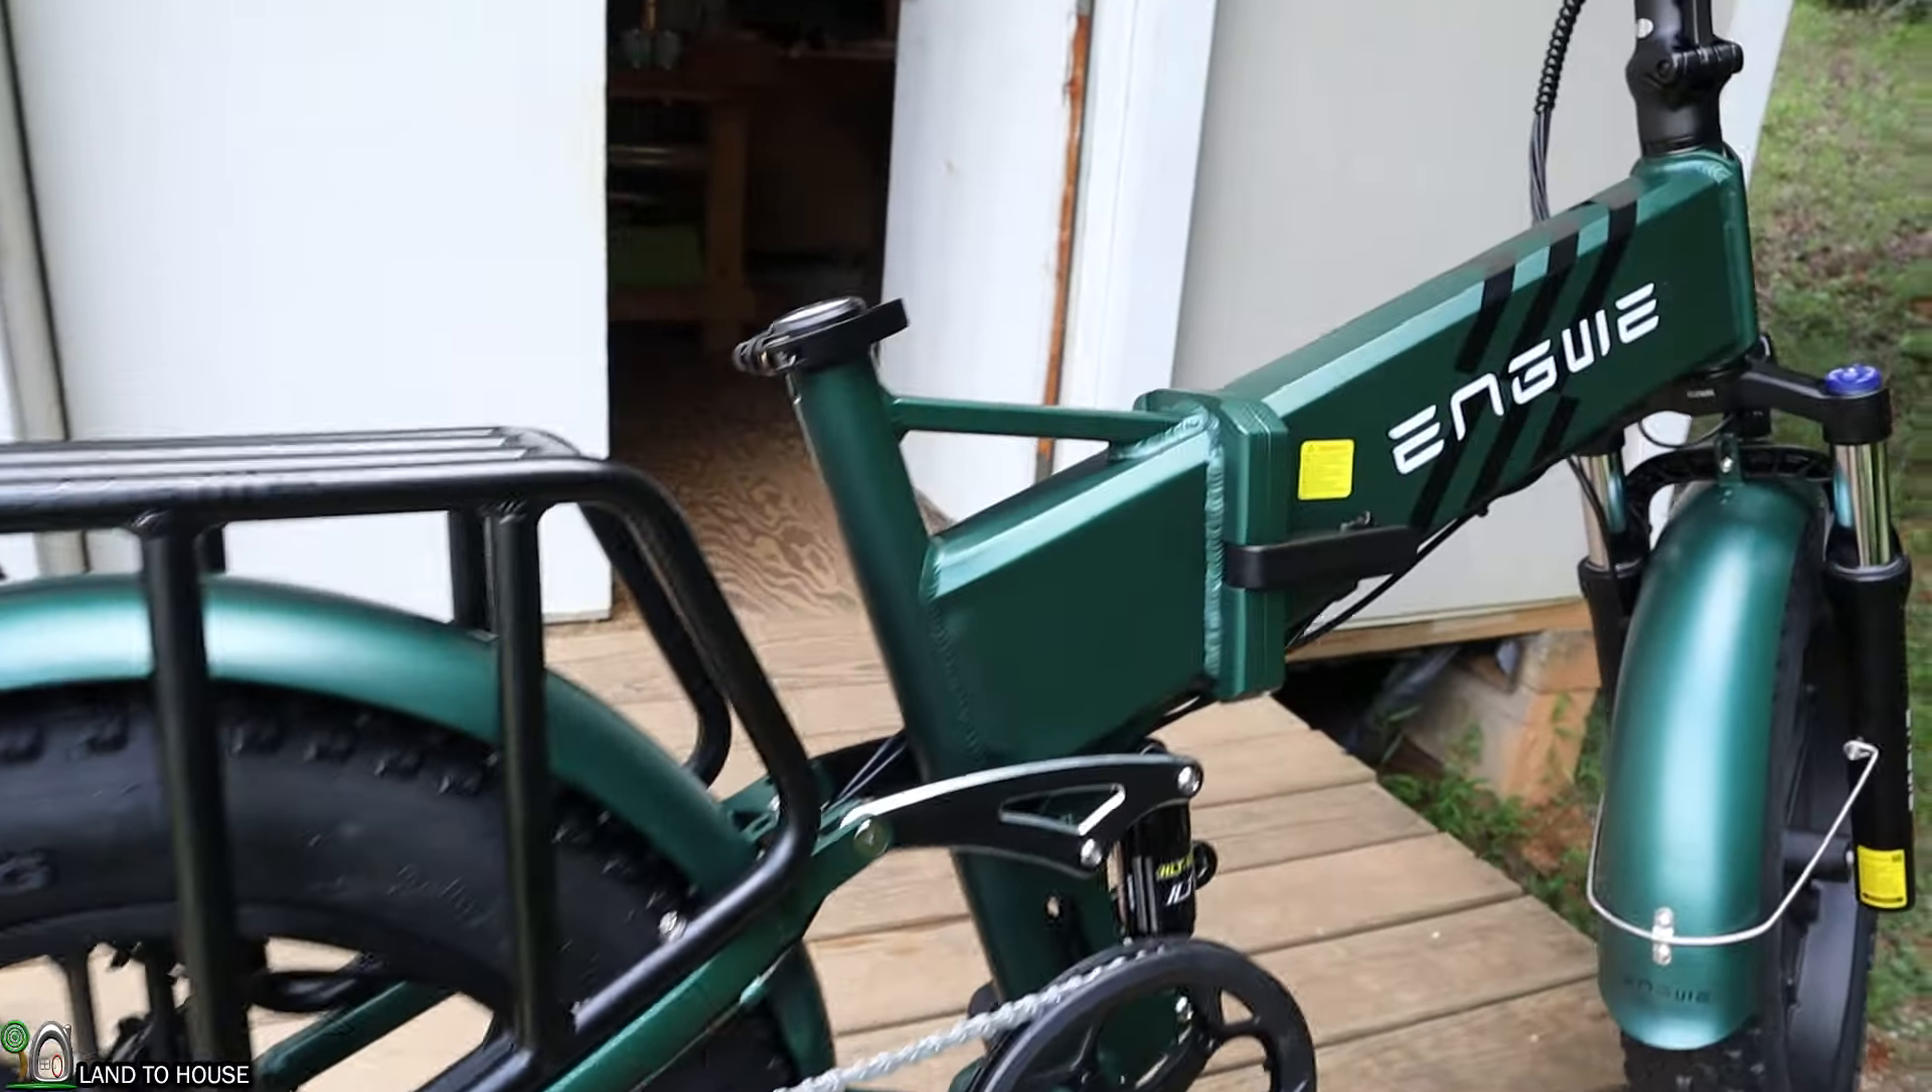All right the last thing to do is to put the seat on and the assembly will be complete.